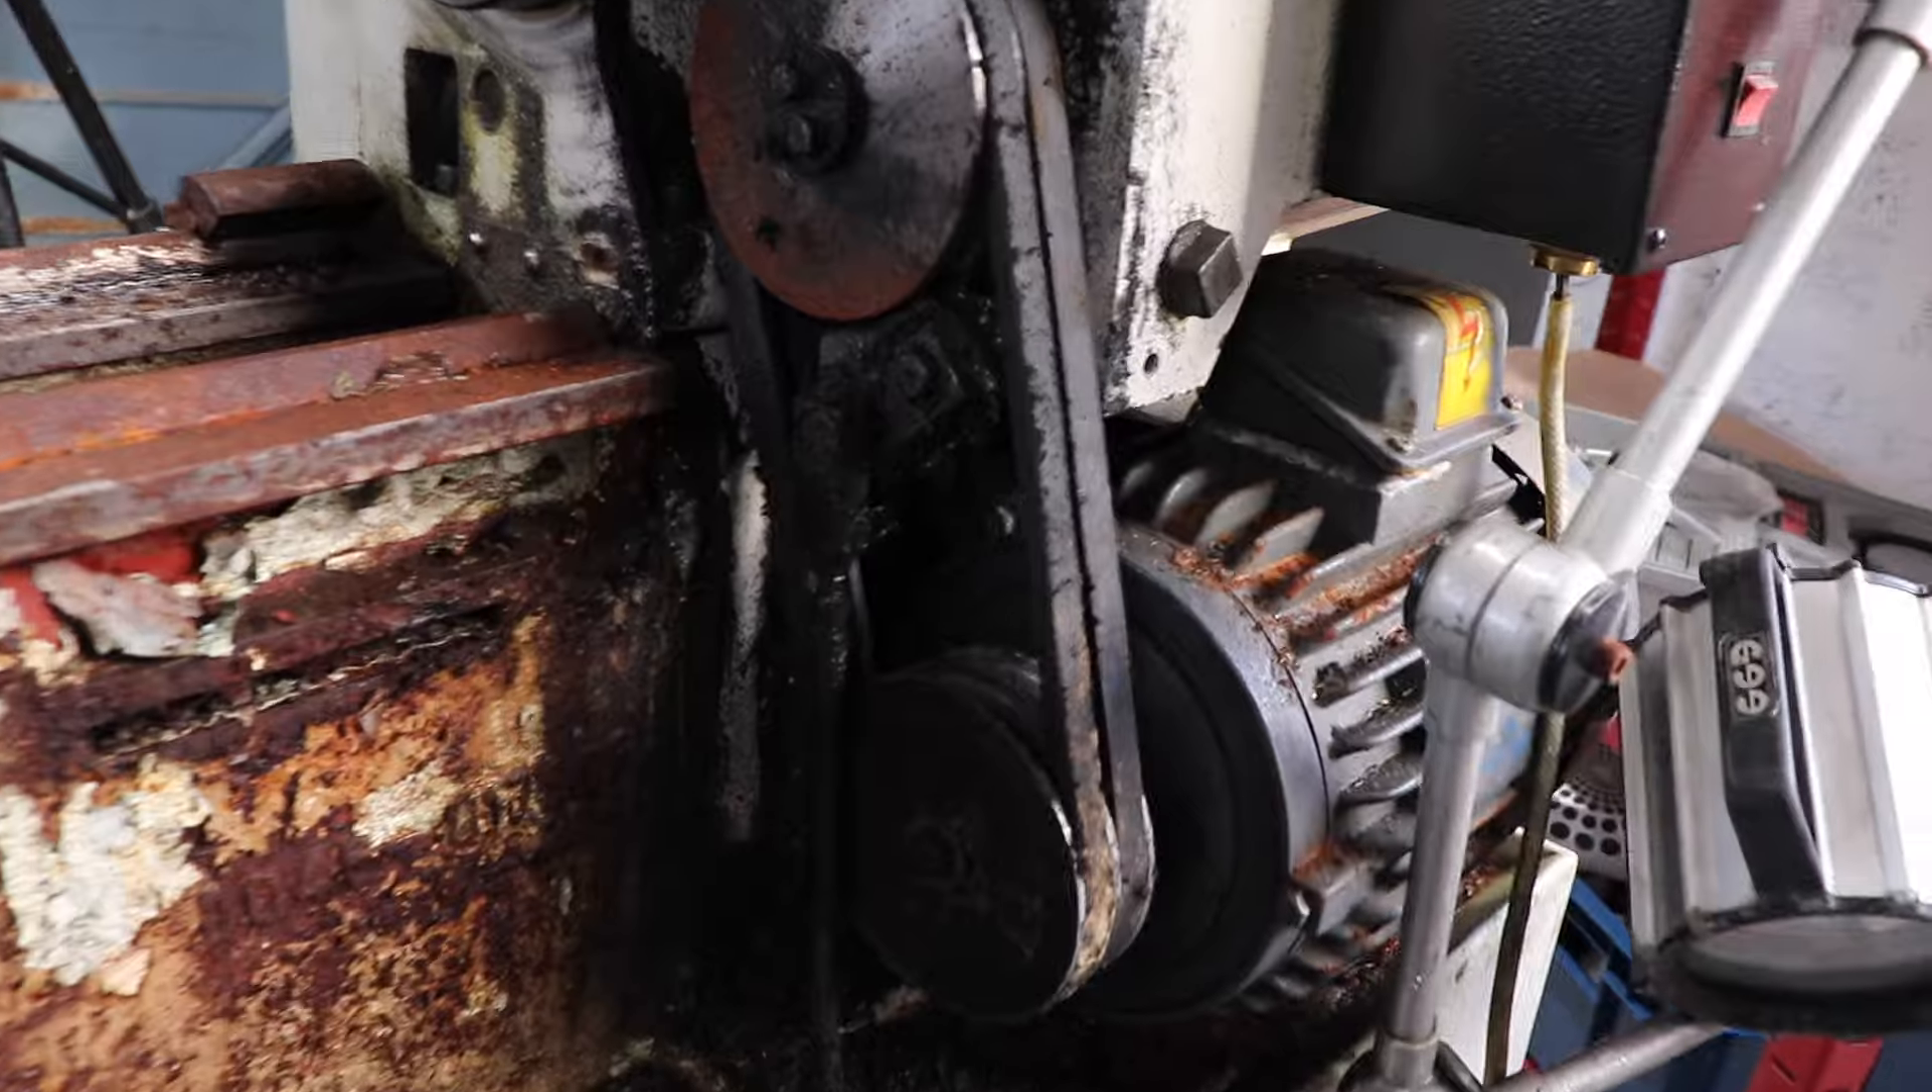The I've taken the cover off where the belts are.